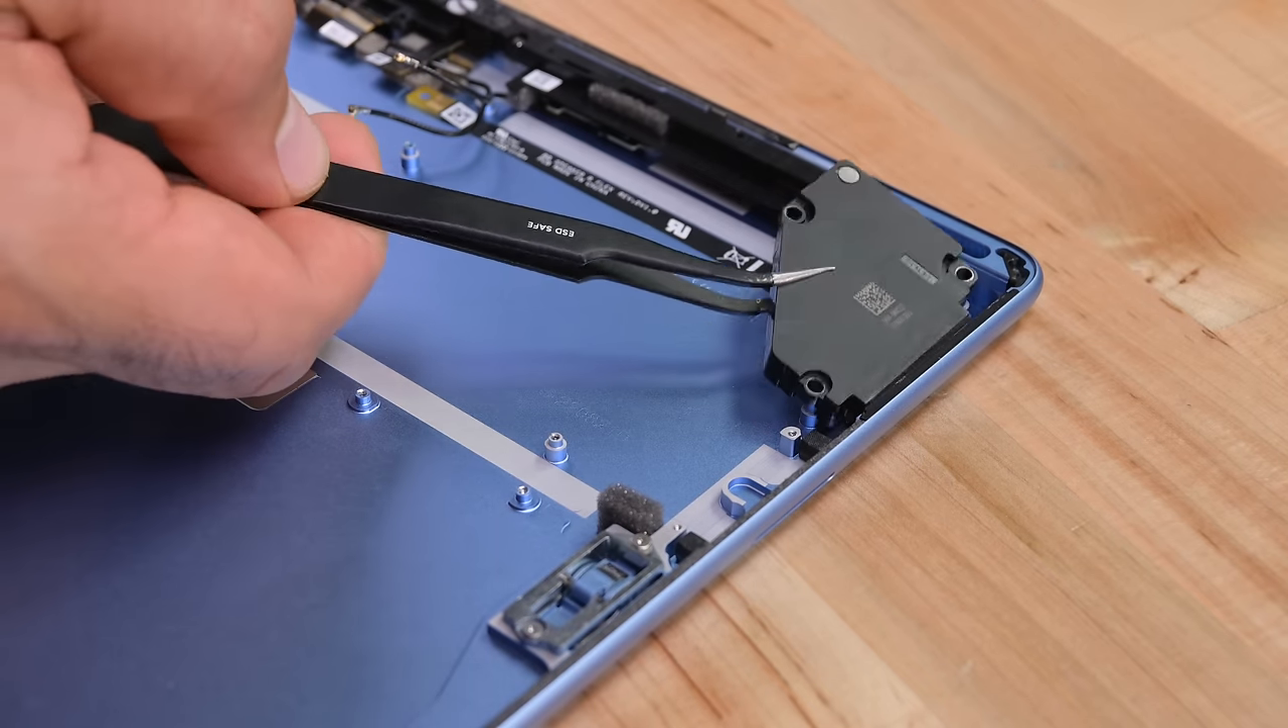The motherboard can finally be removed, and all that's left now is the right speaker, which comes out fairly easily.